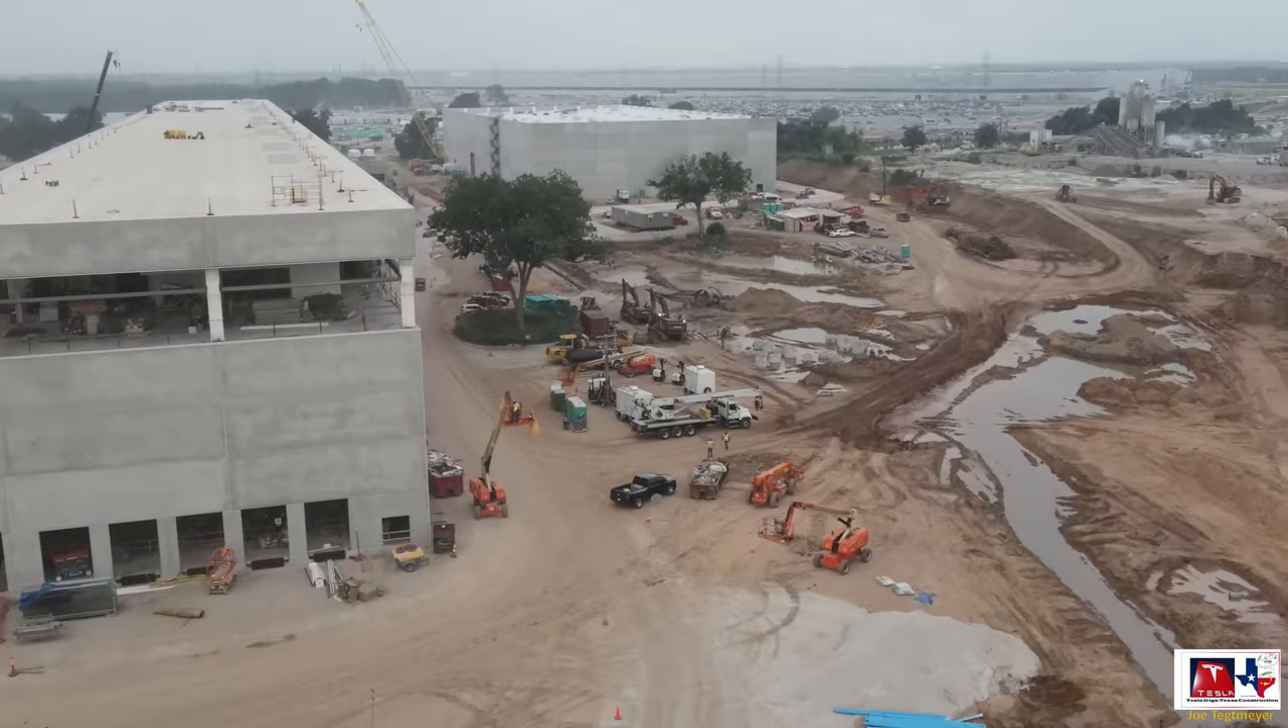I still haven't seen the windows installed in that third level of the battery cathode plant.